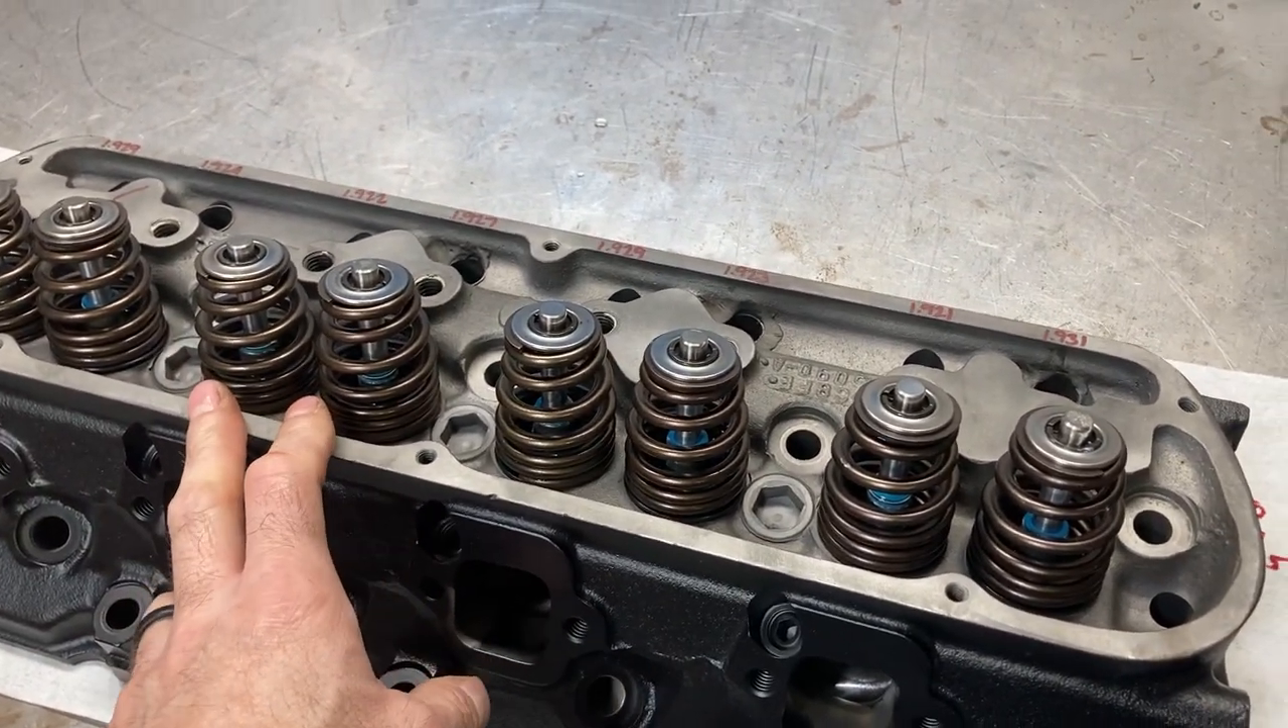Okay so this is the last head and it's fully assembled.